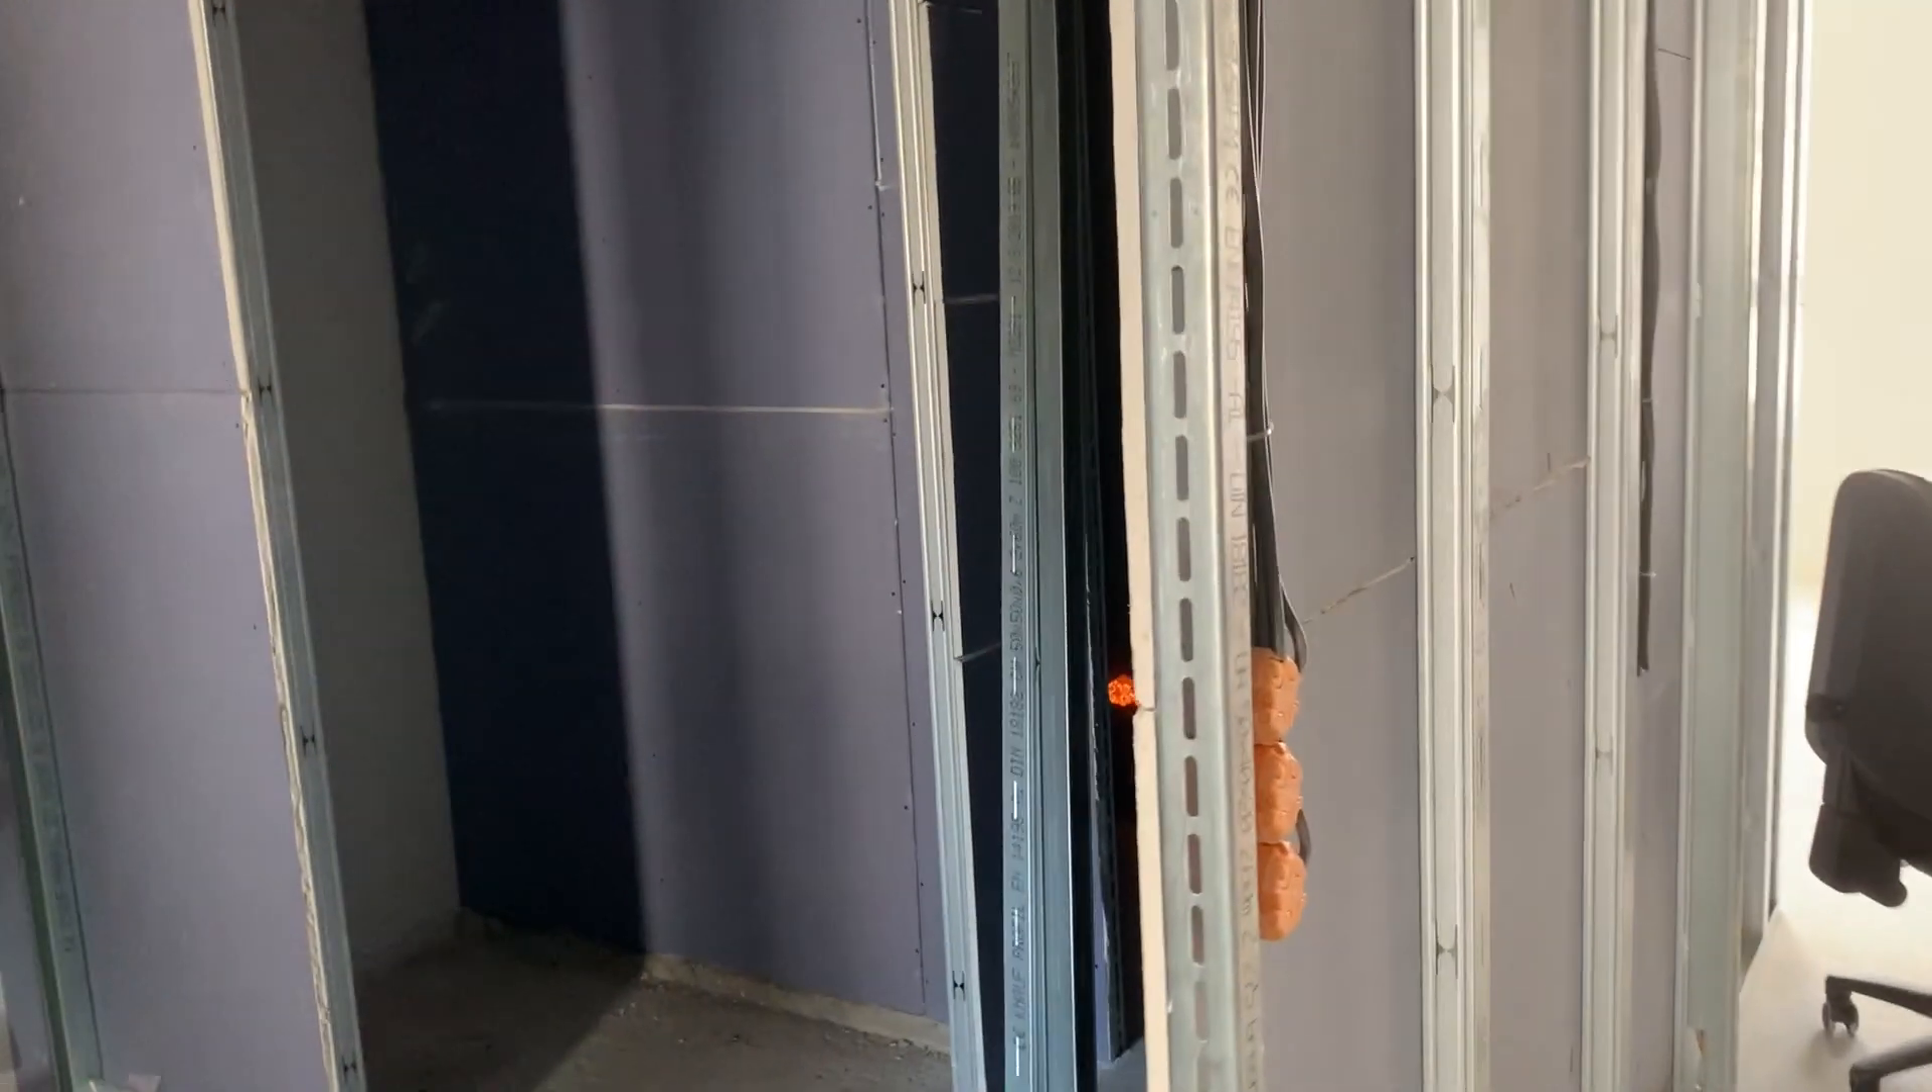Das ist immer noch das Schlafzimmer. Die Wände sind noch nicht zu.